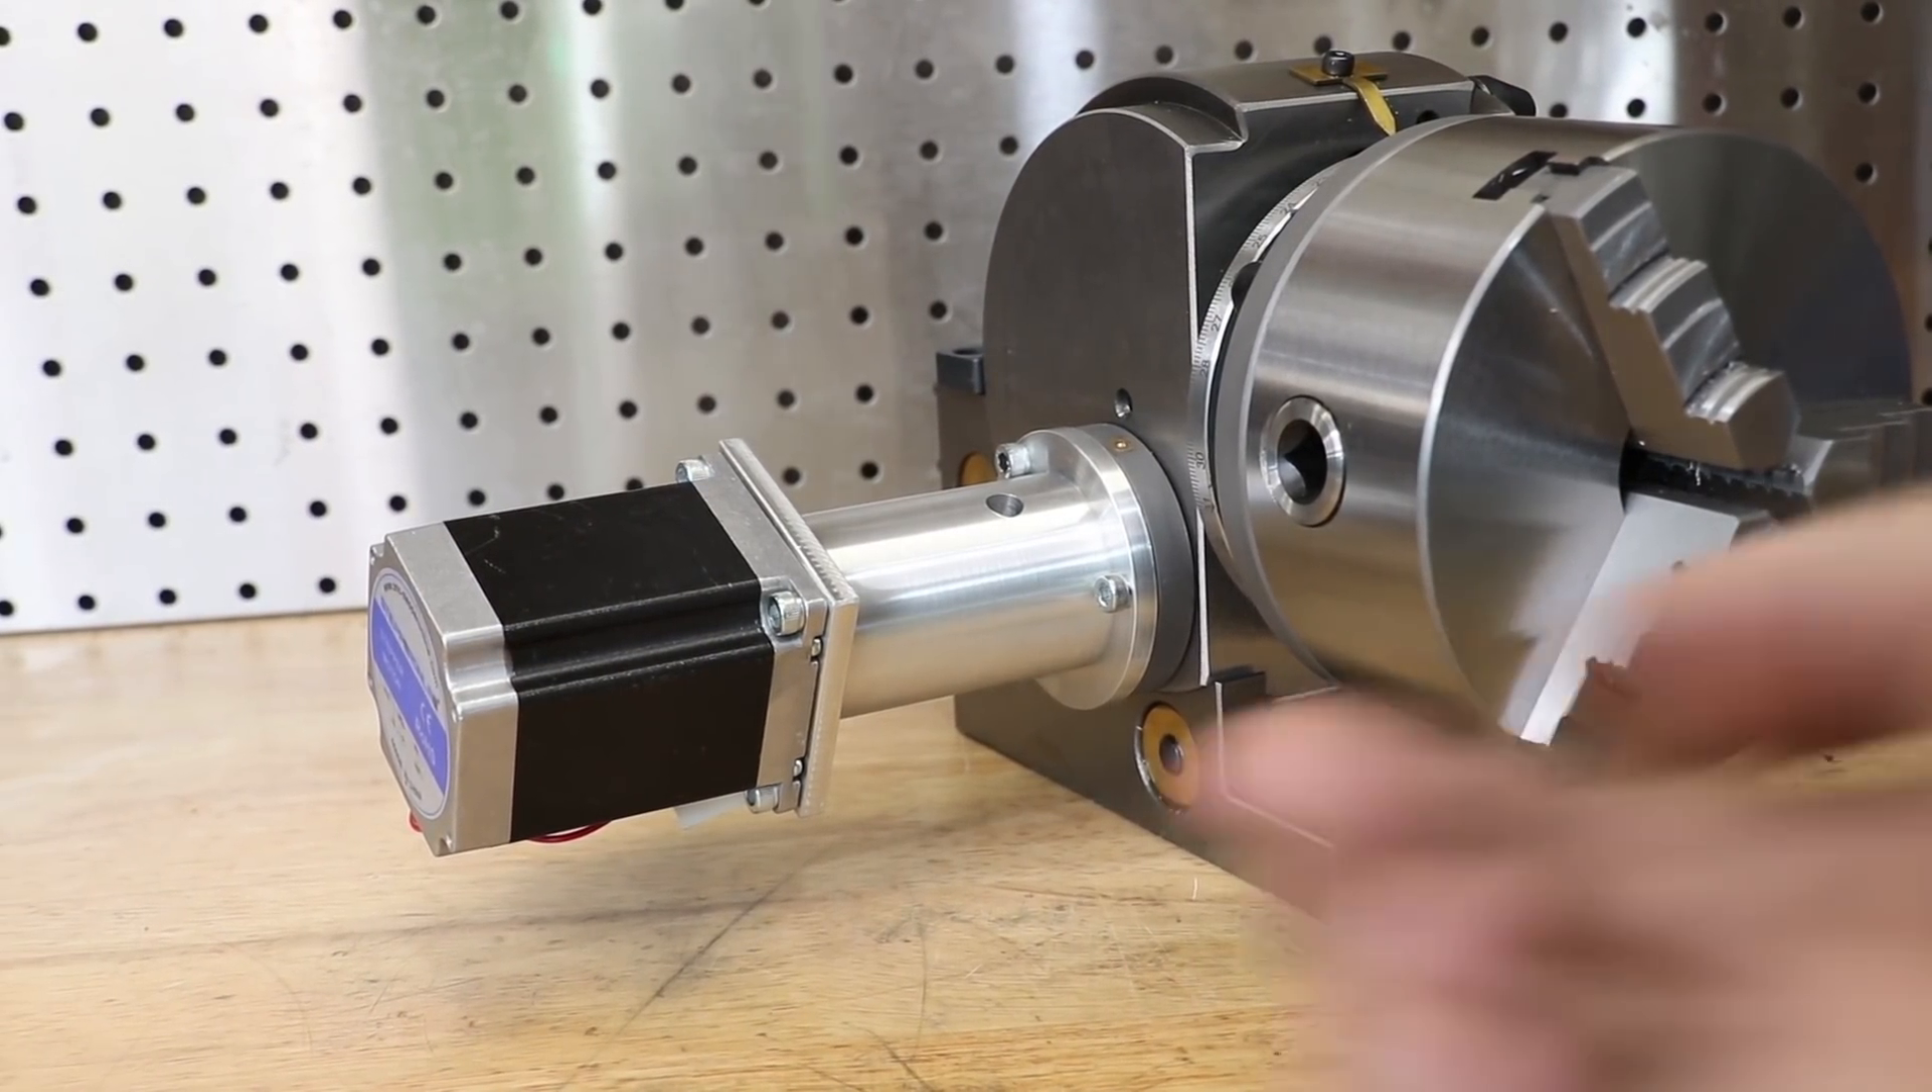And that's the stepper motor on, and the build portion is done.